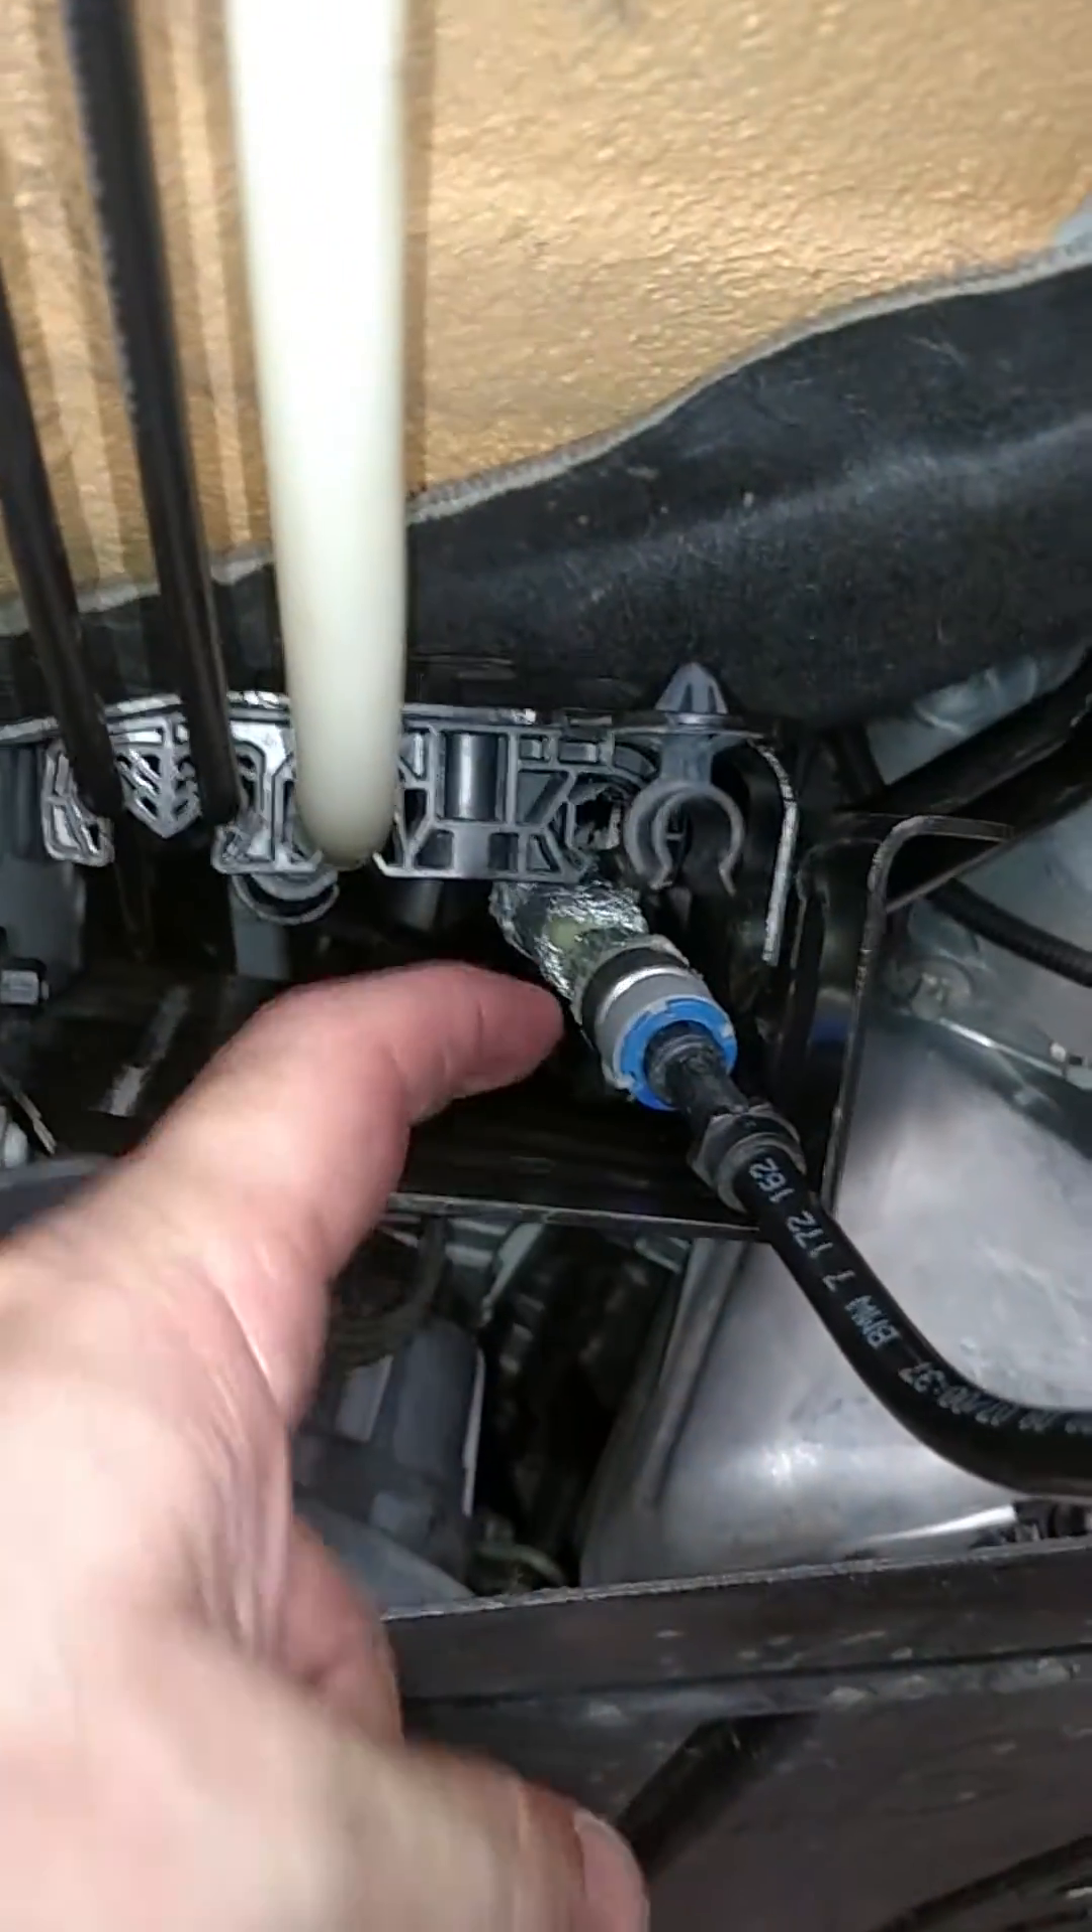Now that we have disconnected the fuel line from the underside of the chassis, there is one connection left right here where it connects to the flex line to go up into the engine bay.